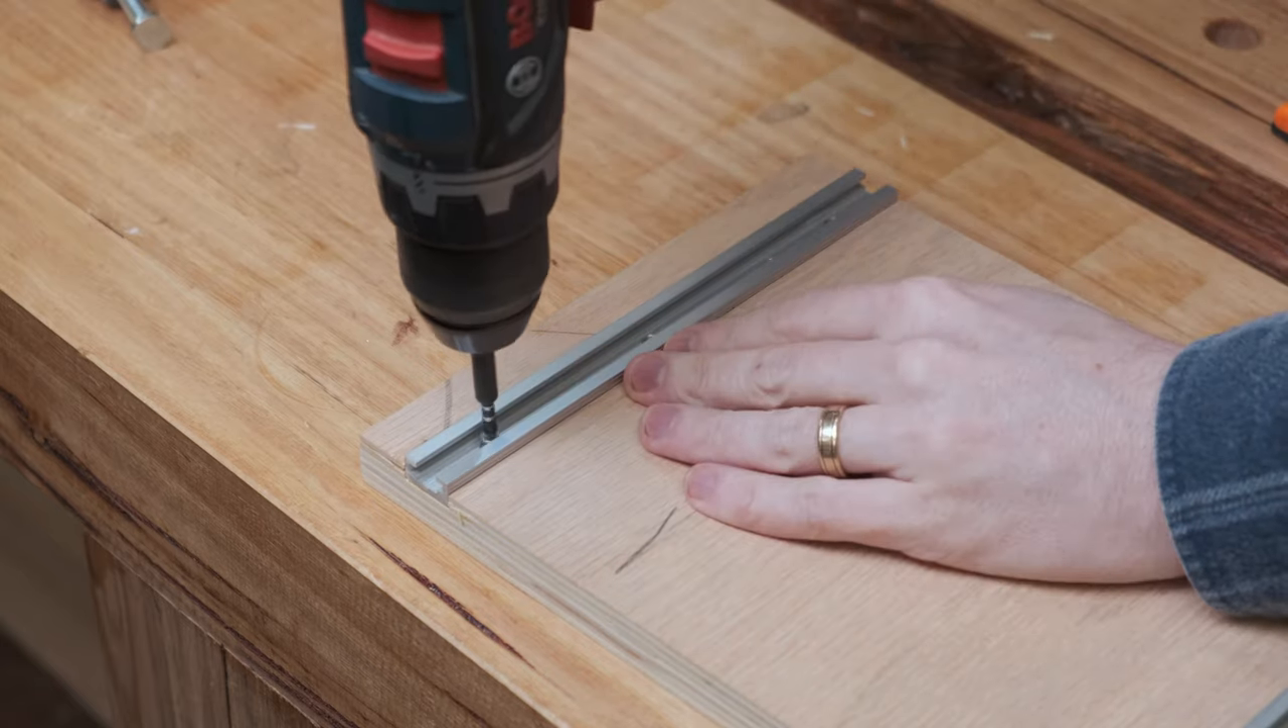Short lengths of T-track are fitted to the slots.